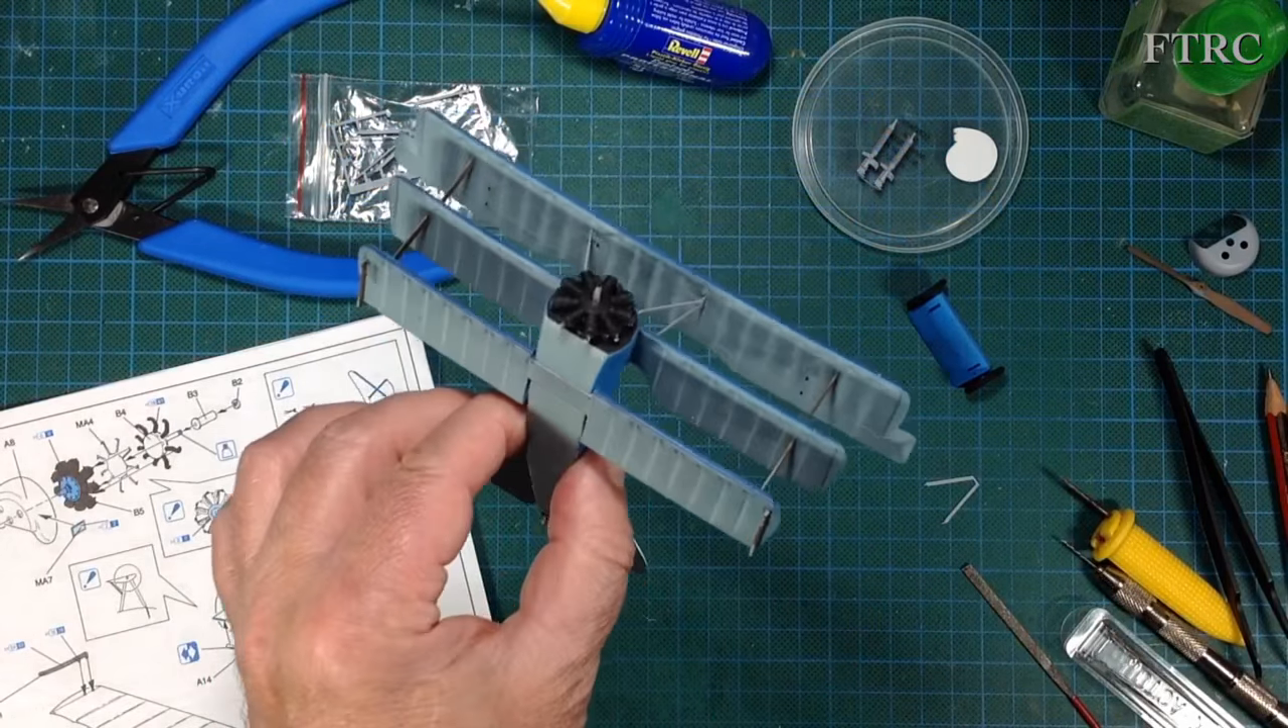So here we have a little Fokker and I've got the um the wings on and I finally got the um that lovely little engine in there and it rotates.